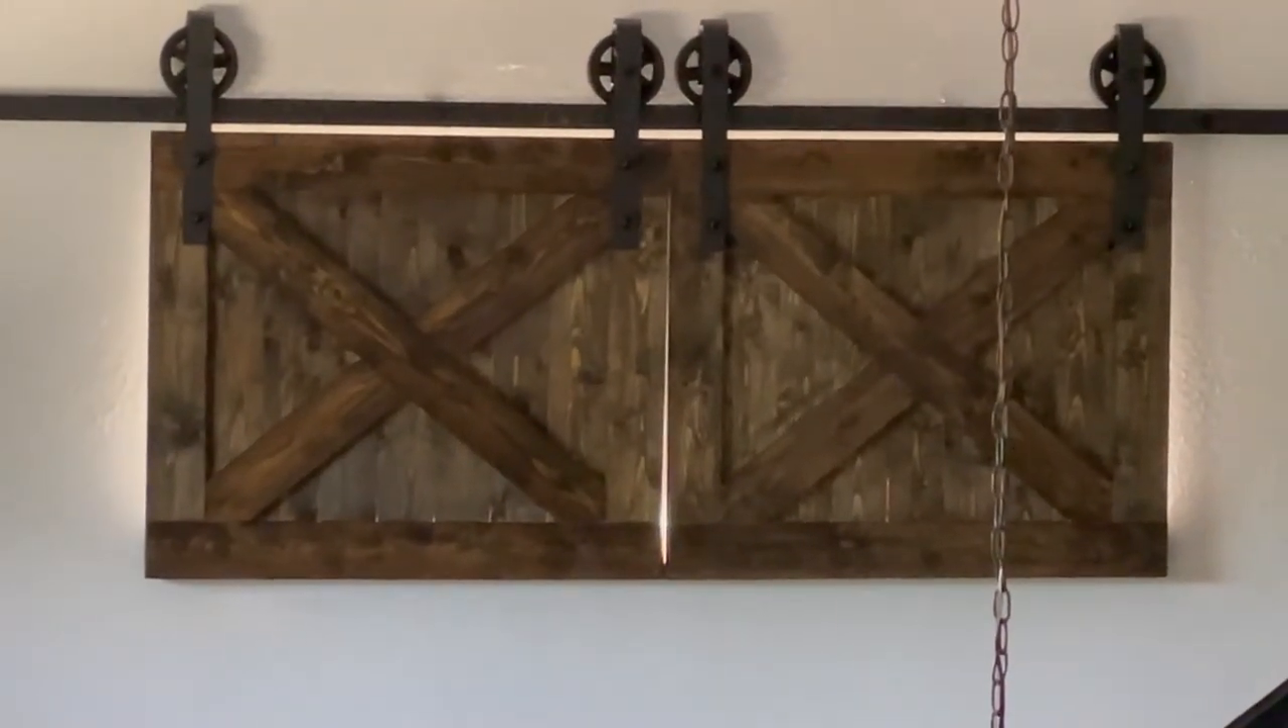Since the bar there that the whole thing rolls on is two pieces, it looks like the right one may not be a hundred percent level with the left one. So as you can see, there's gets to be a little bit of a gap between the doors.